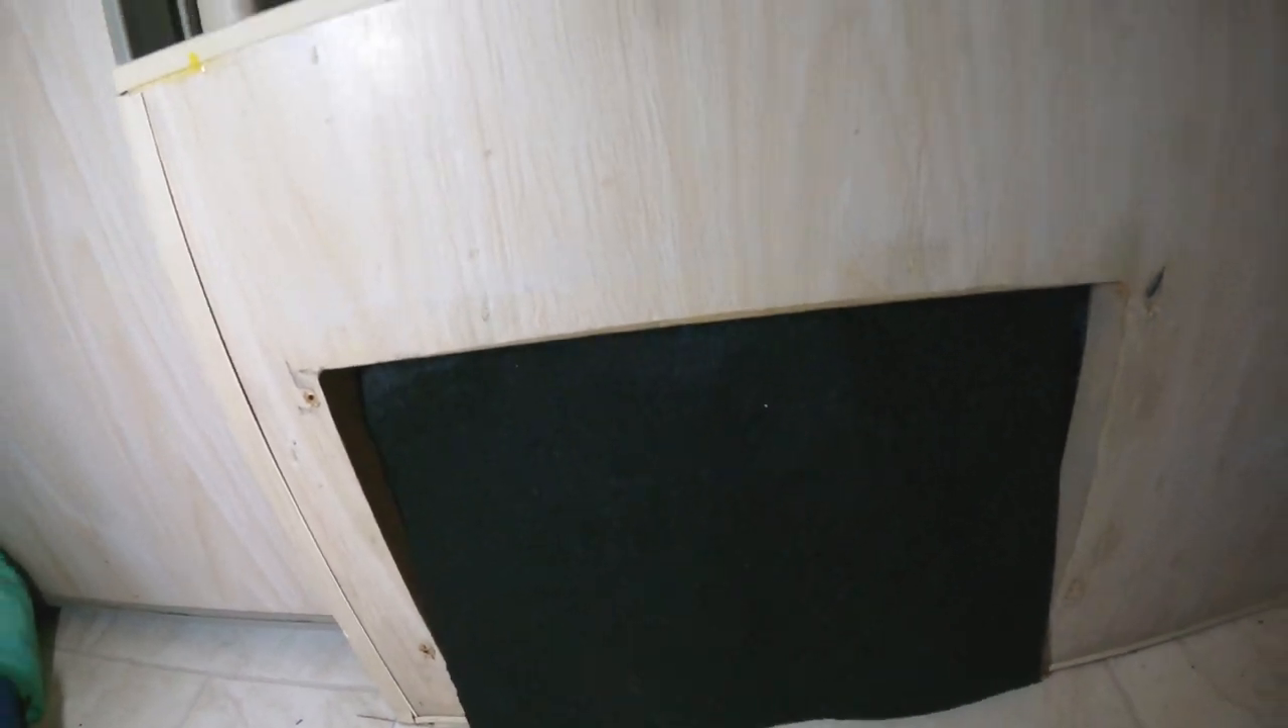You can access your inverter in there, I just need to put a bit of like aluminium trim around the edge, just to finish it off, that'll look nice, but yeah, it'll just look like that.